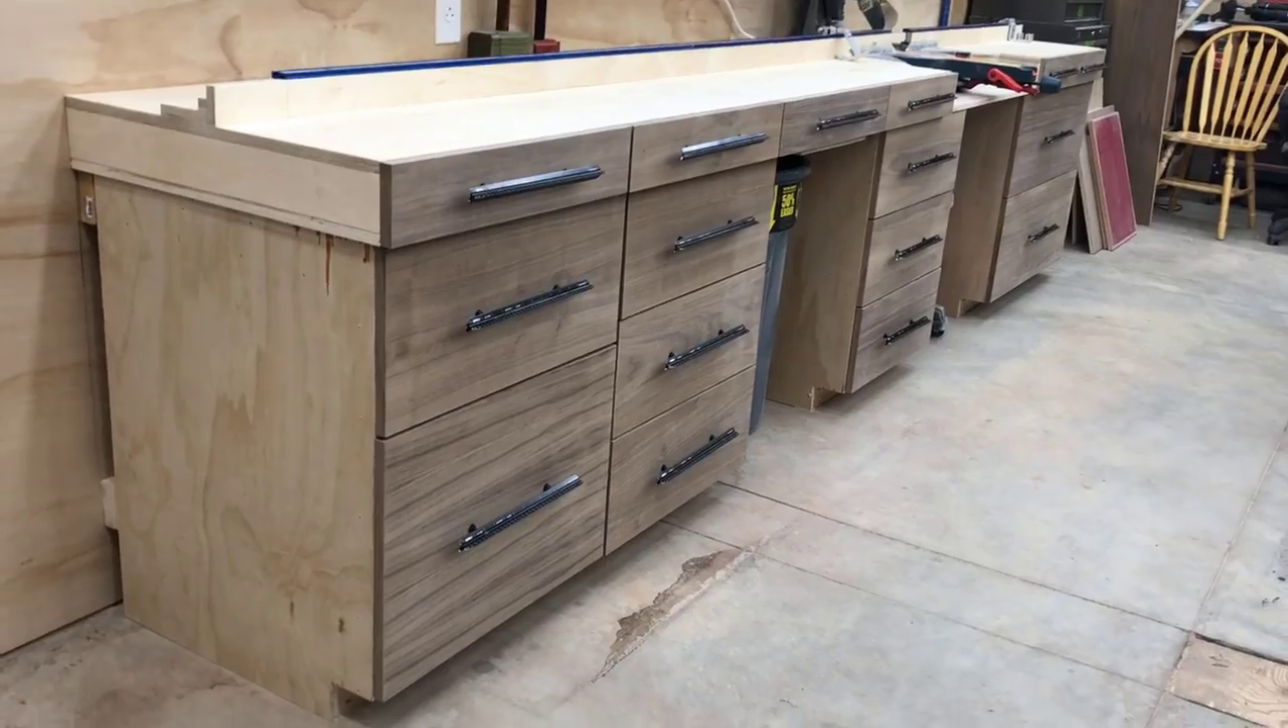And this is kind of an overview of the completed drawer fronts.